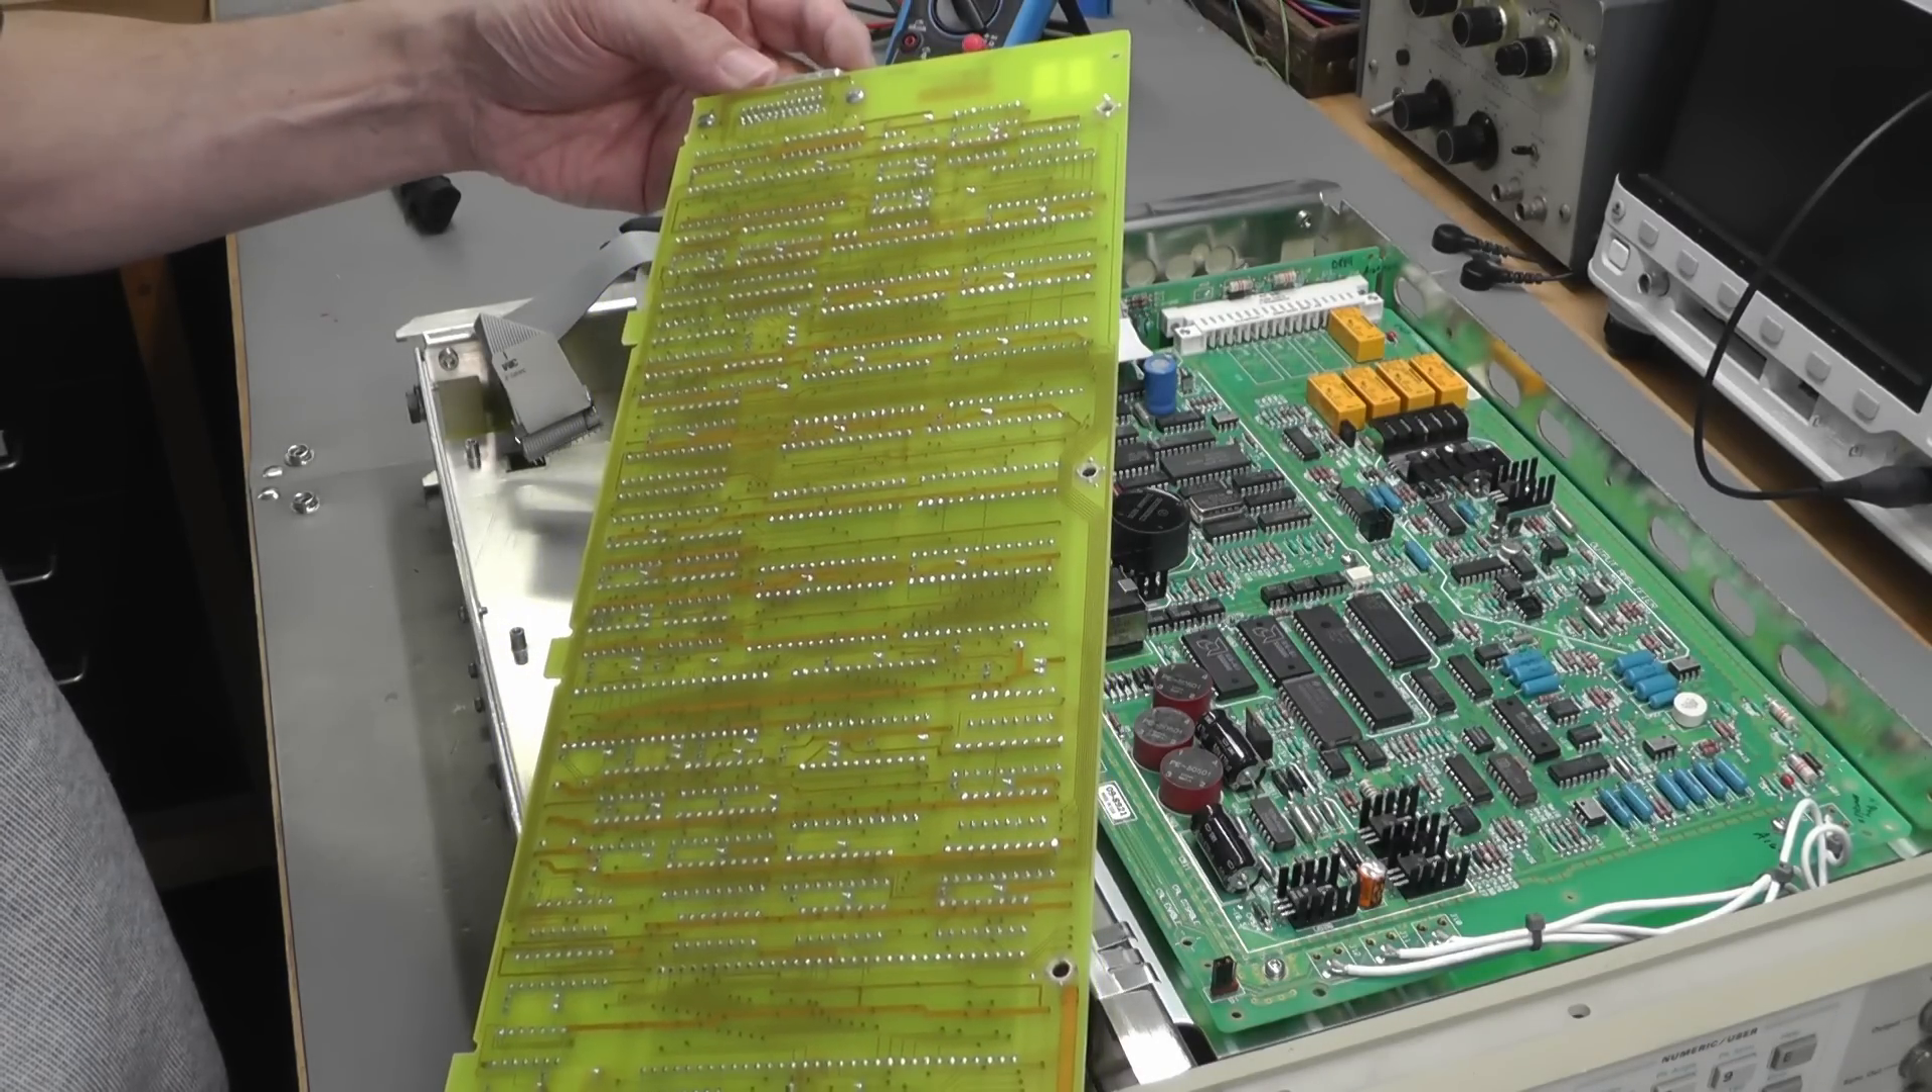Well and there we go there's the a5 board removed and it's absolutely pristine perfect condition.